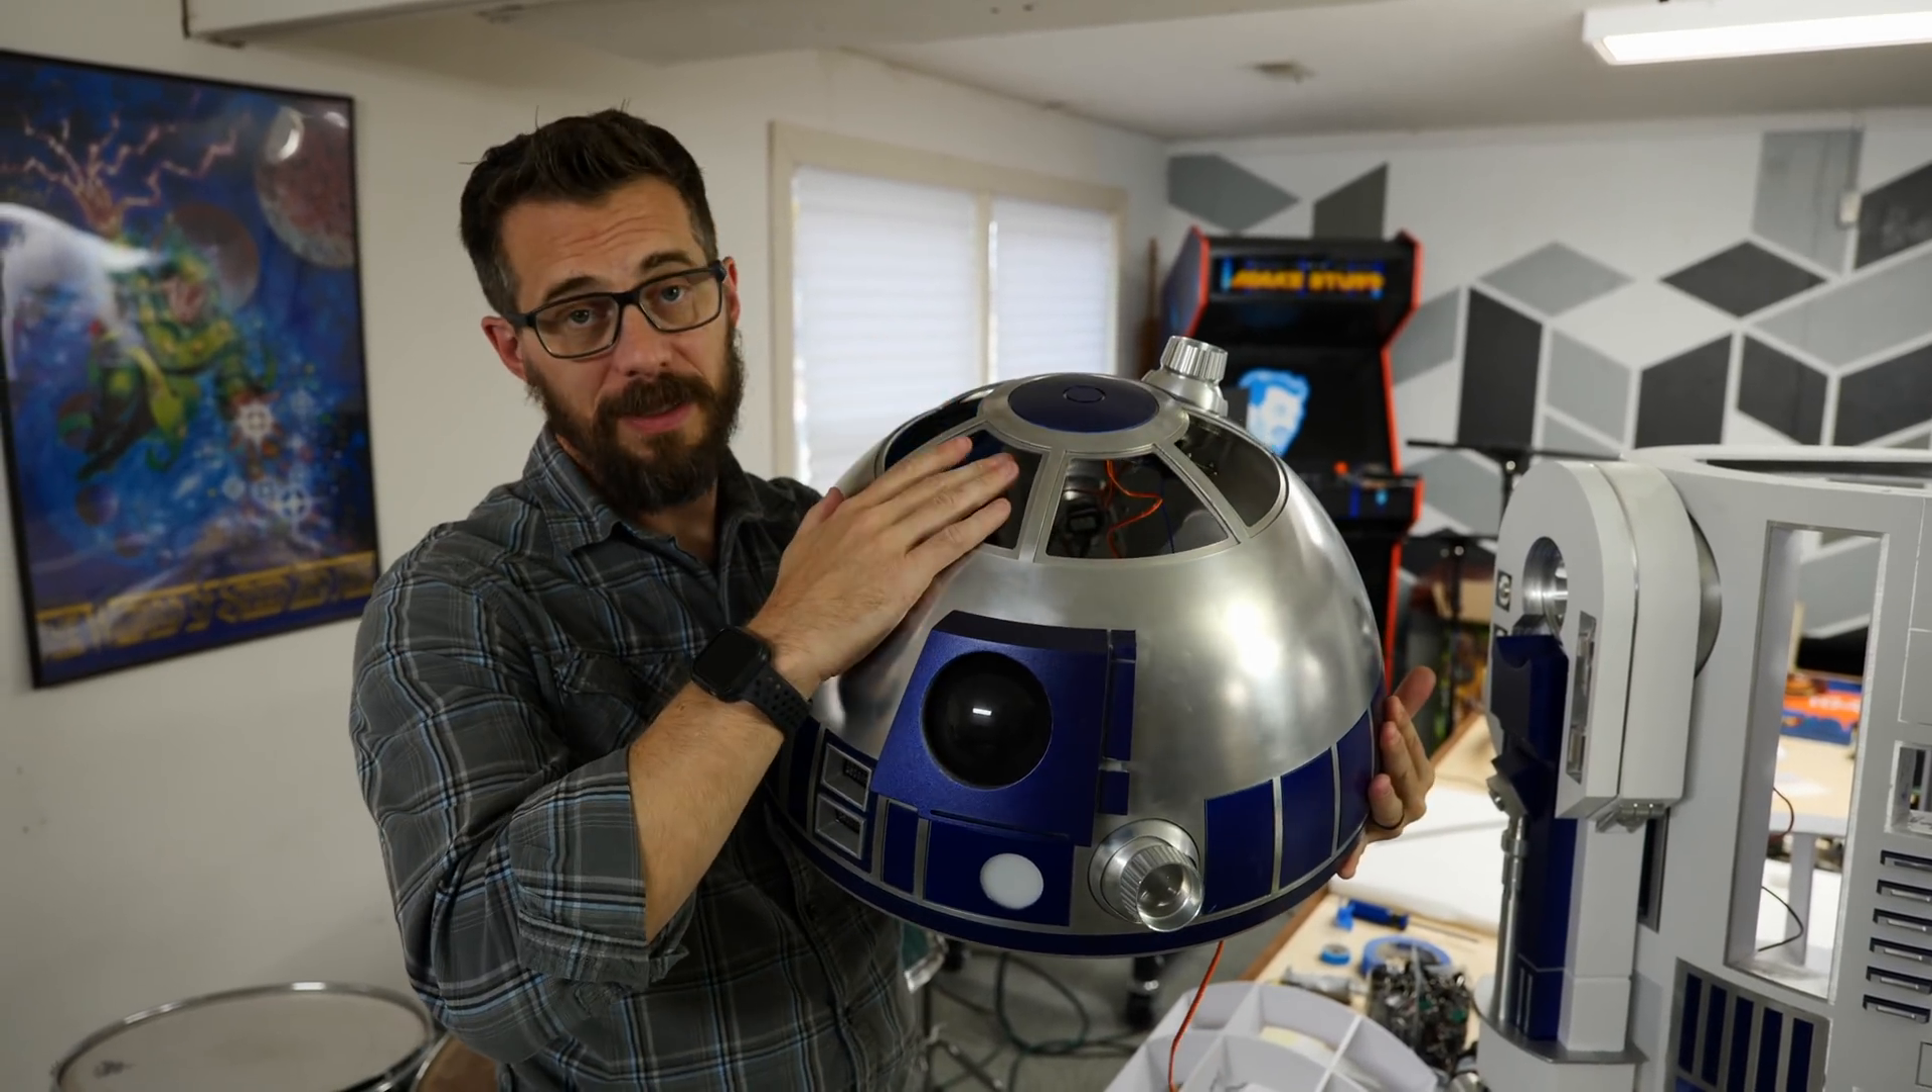I've got most of these panels put on. We just have to put in the panels on the top.